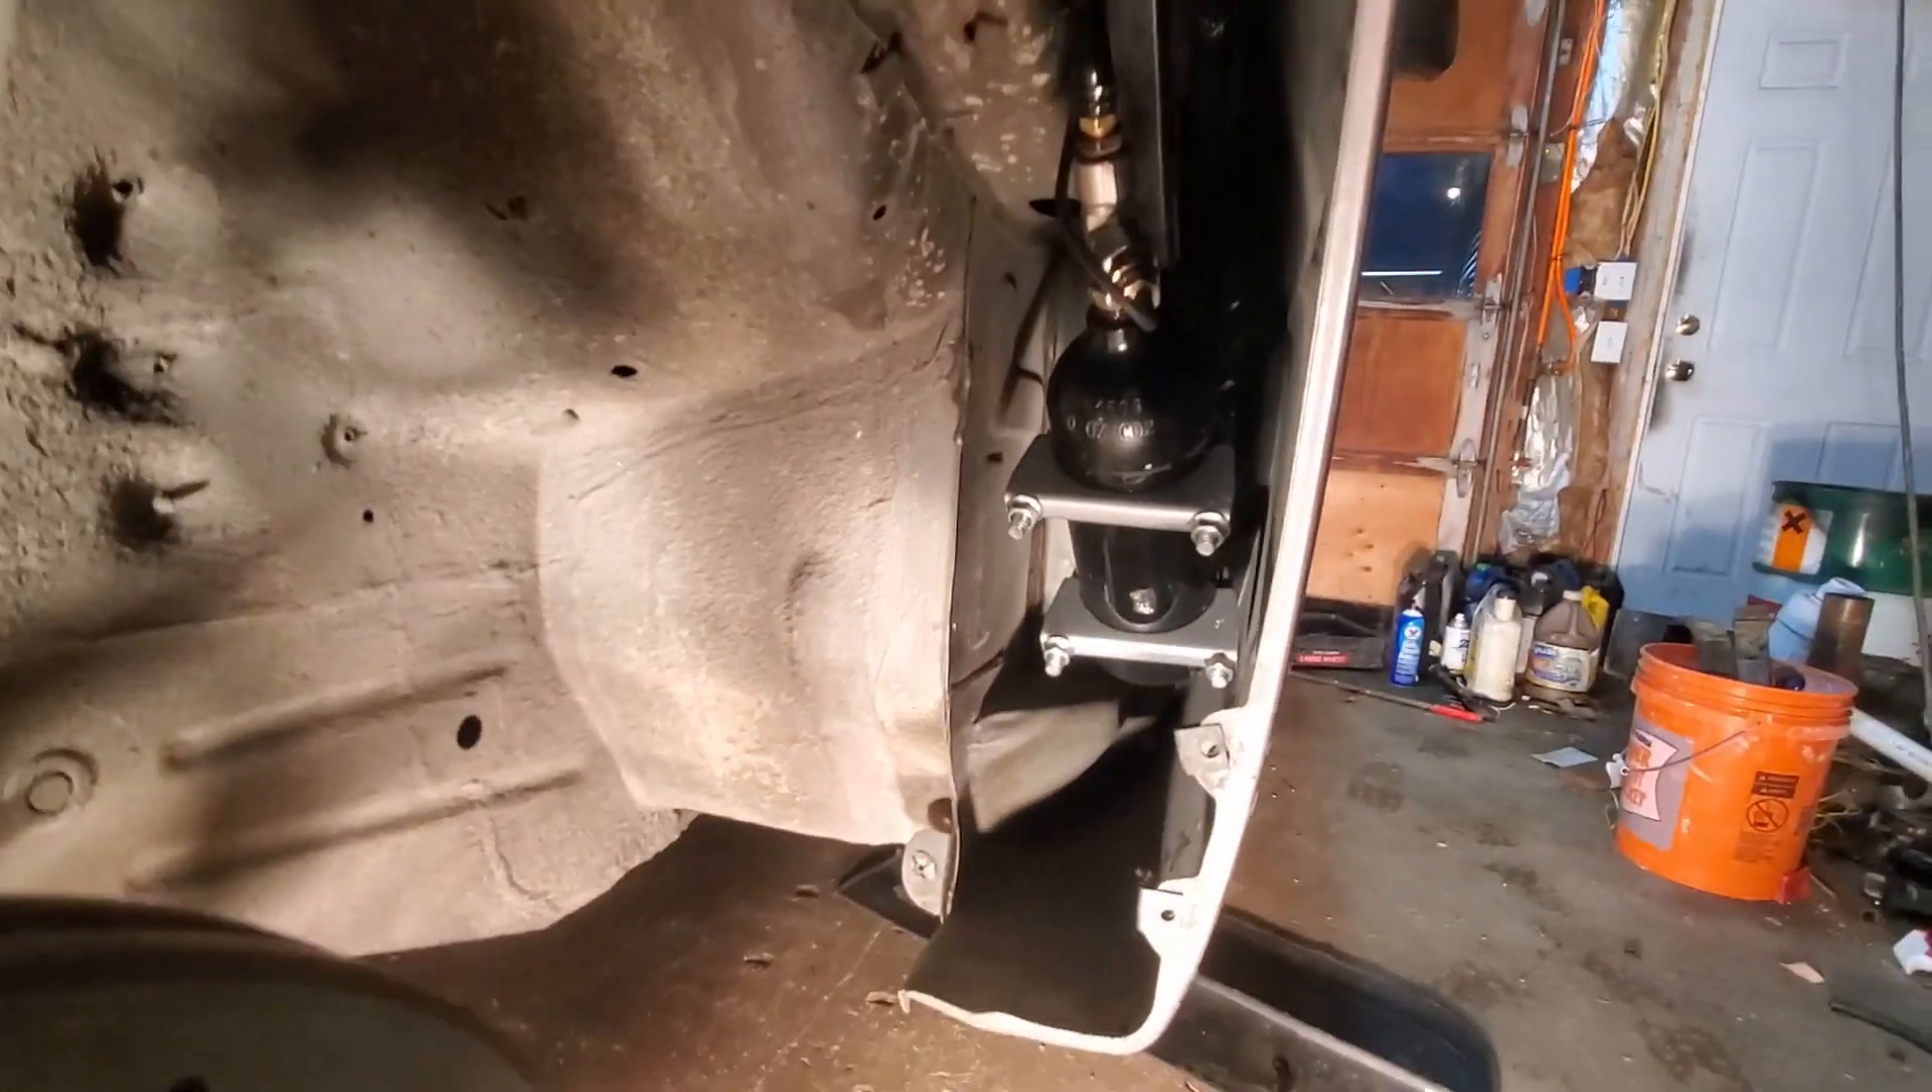Alright, so here's the vacuum tank. I've got it tucked inside of the driver's wheel well.